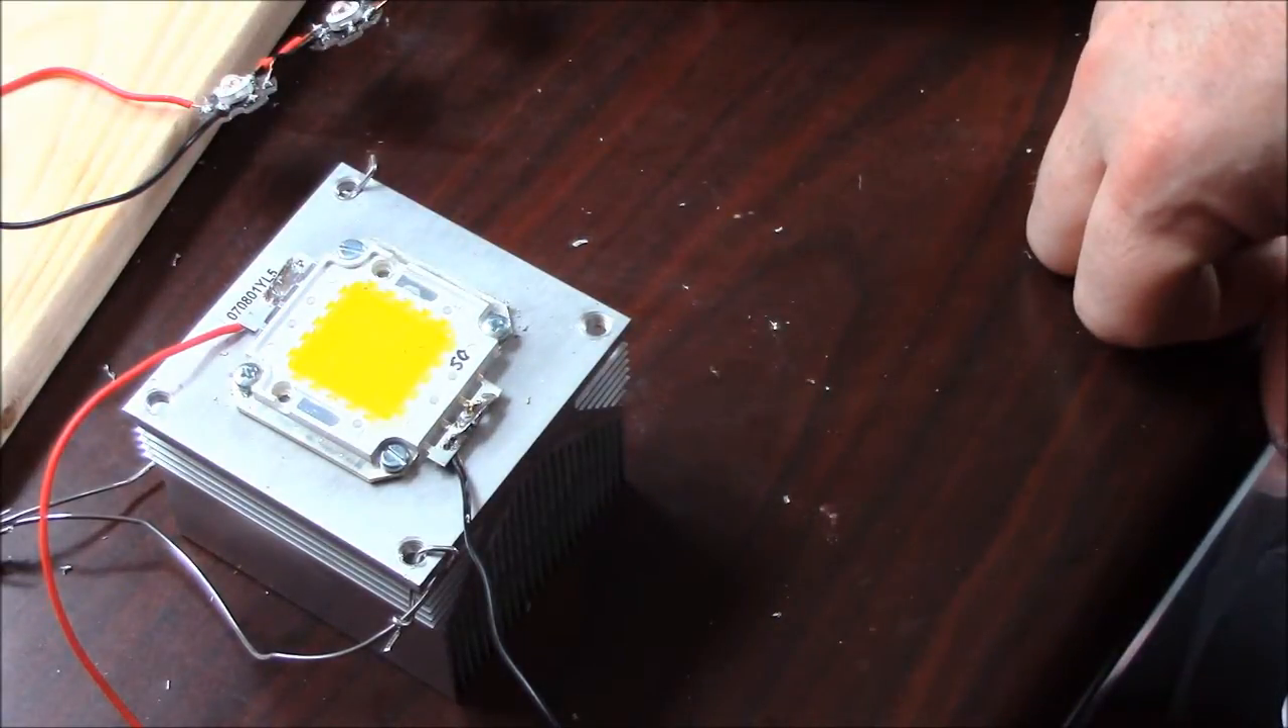We have our LED anchored down.